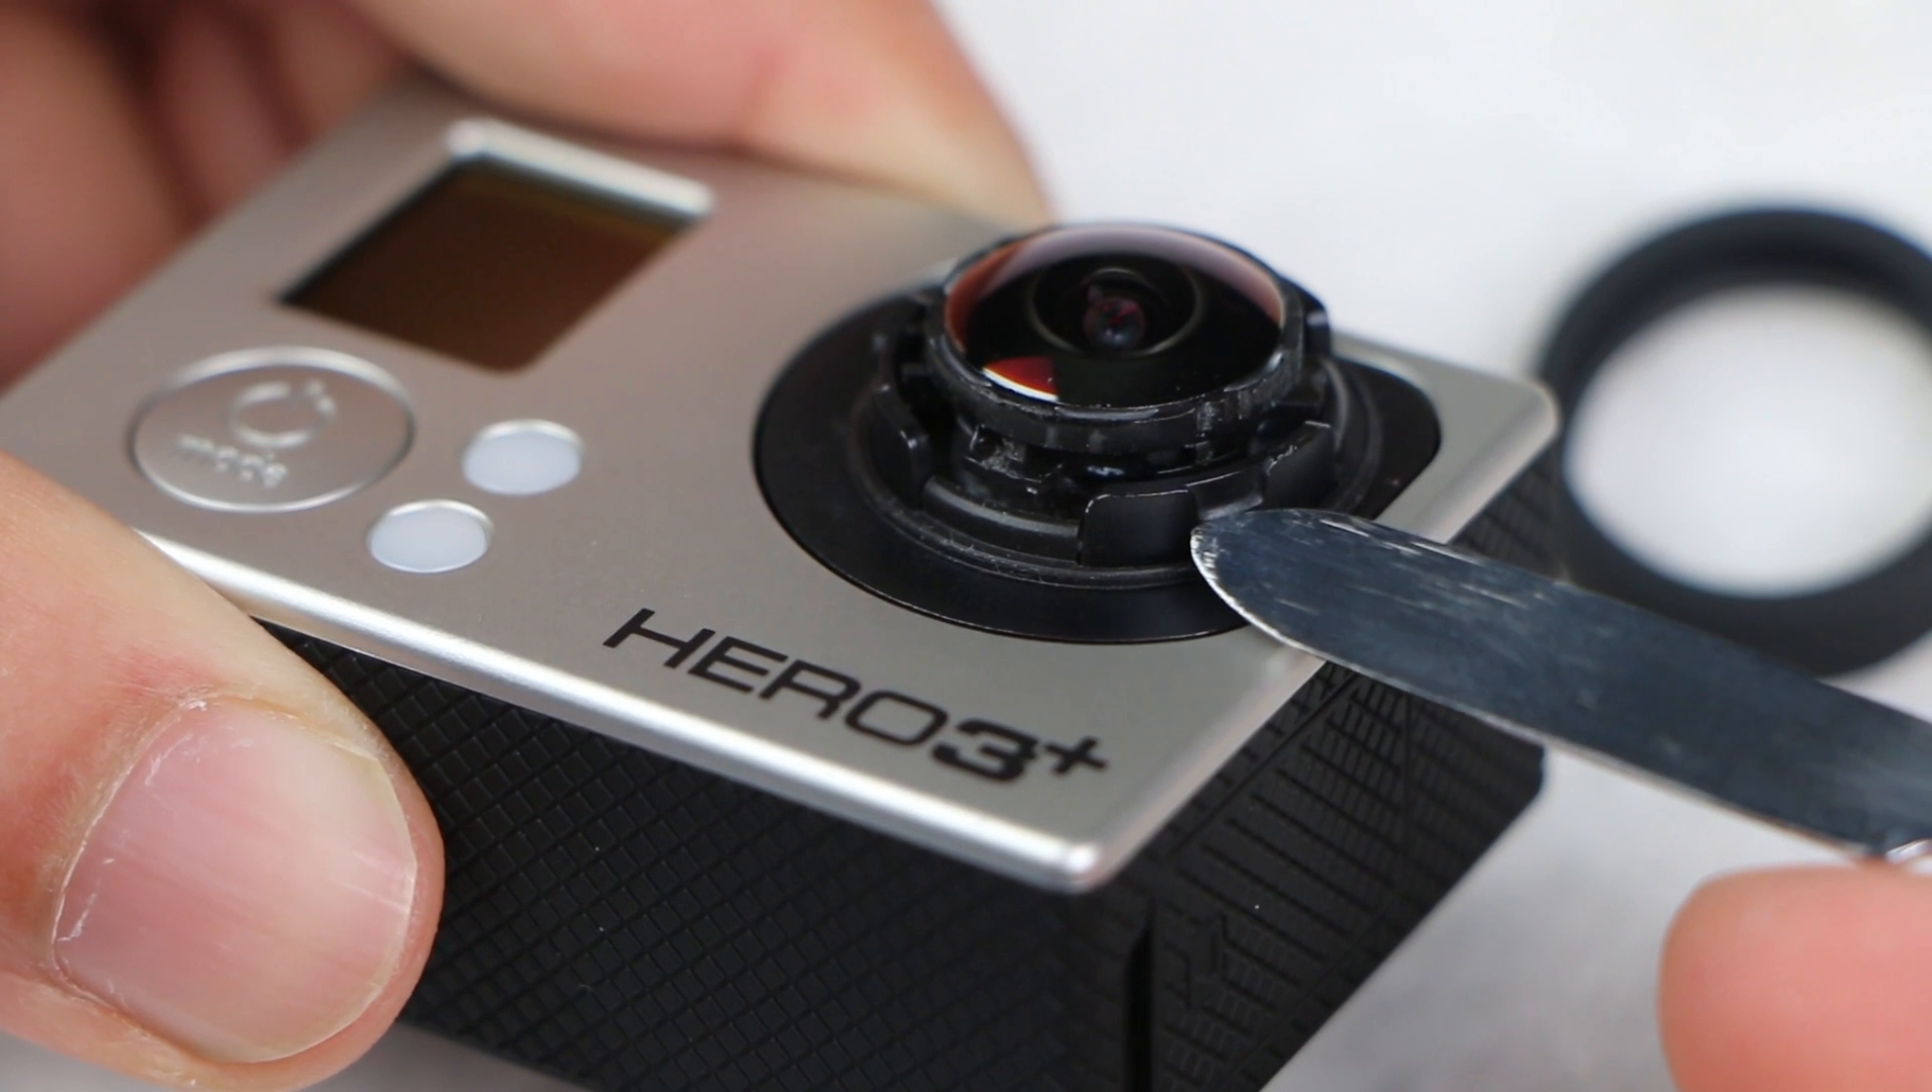Now we've got access to the bare lens itself.